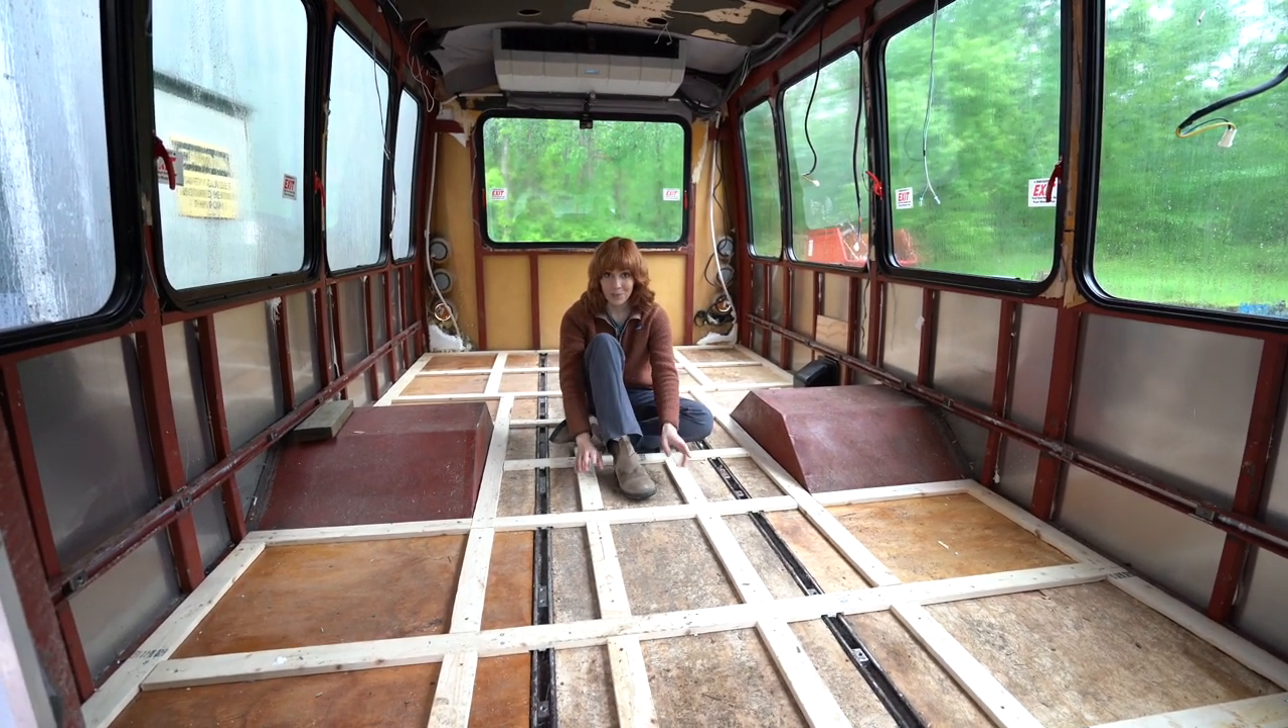Framing is finally finished, and now it's time for the insulation.